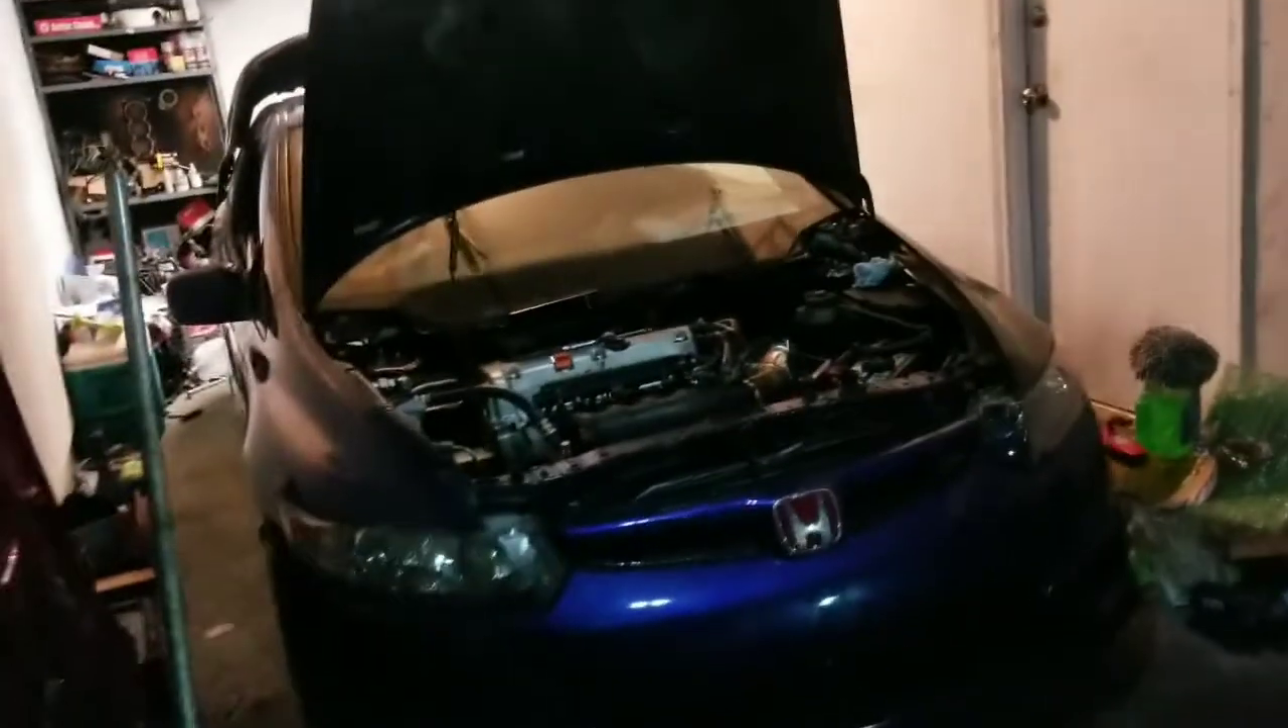Got the front bumper back on.